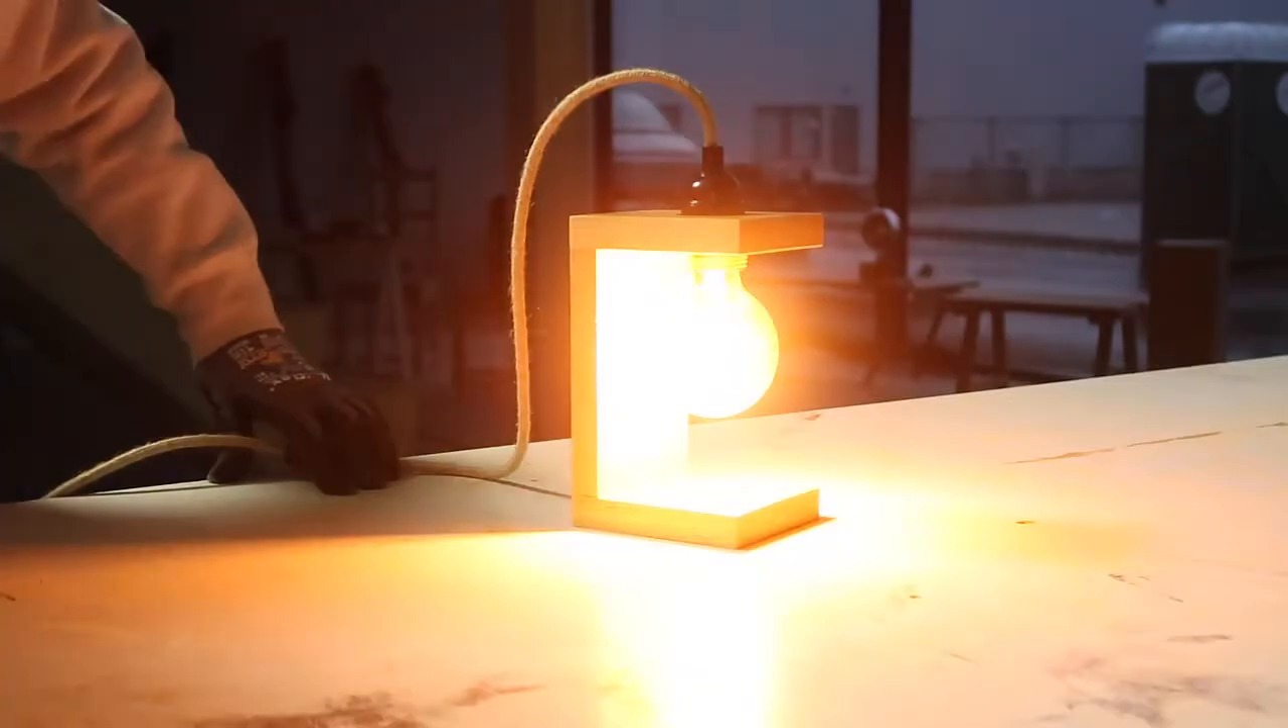Put in a light bulb here voila that looks like the lamp we designed.